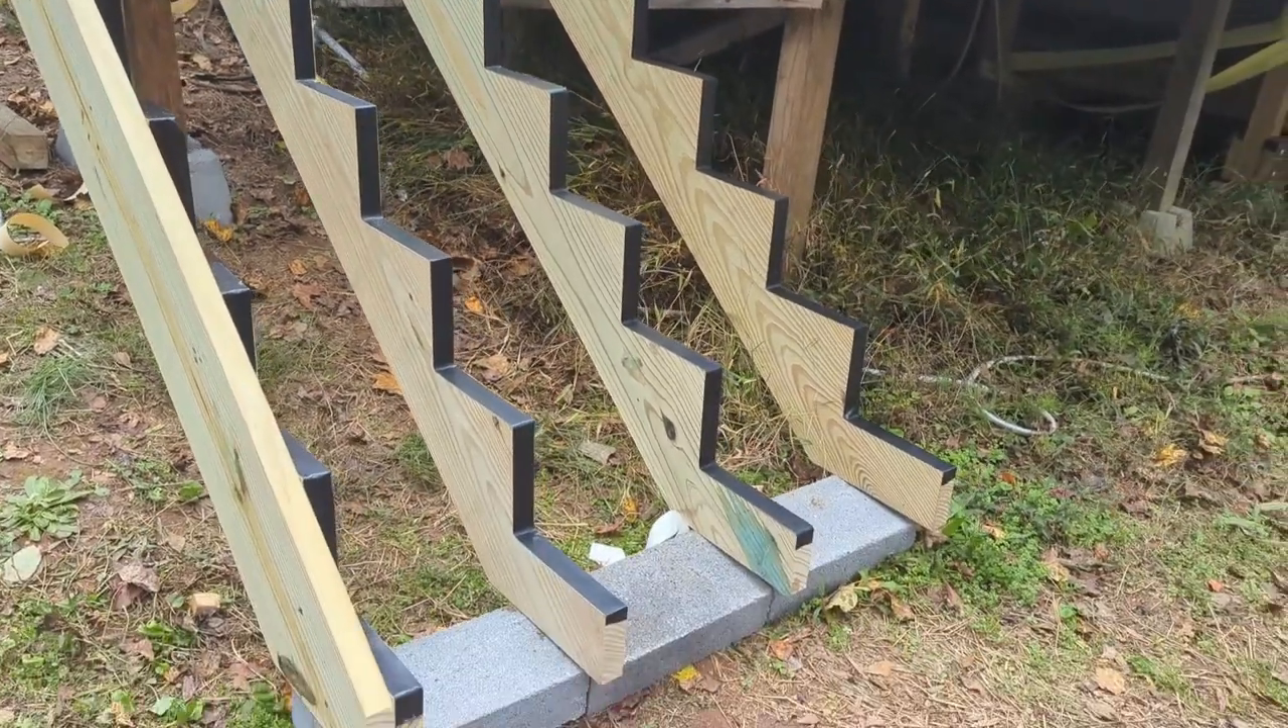So, we have the stringers here in place.